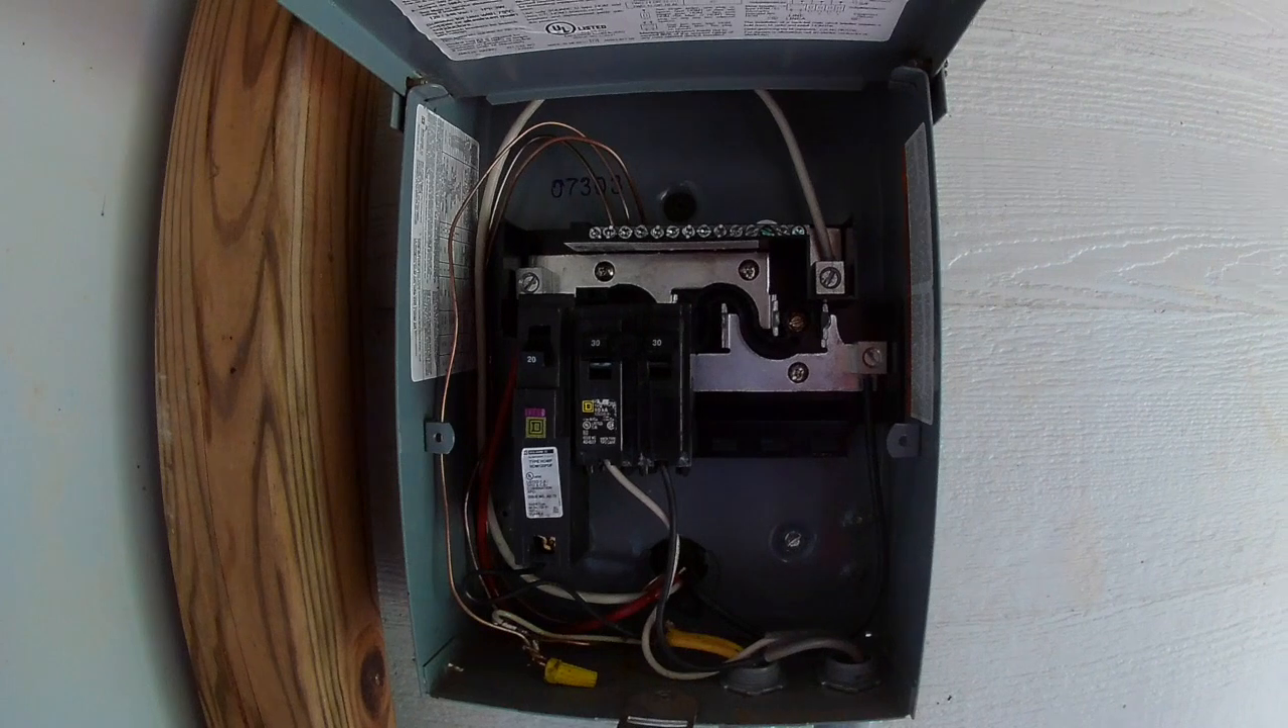So I've got the face plate off now and you can hear the pump still going.